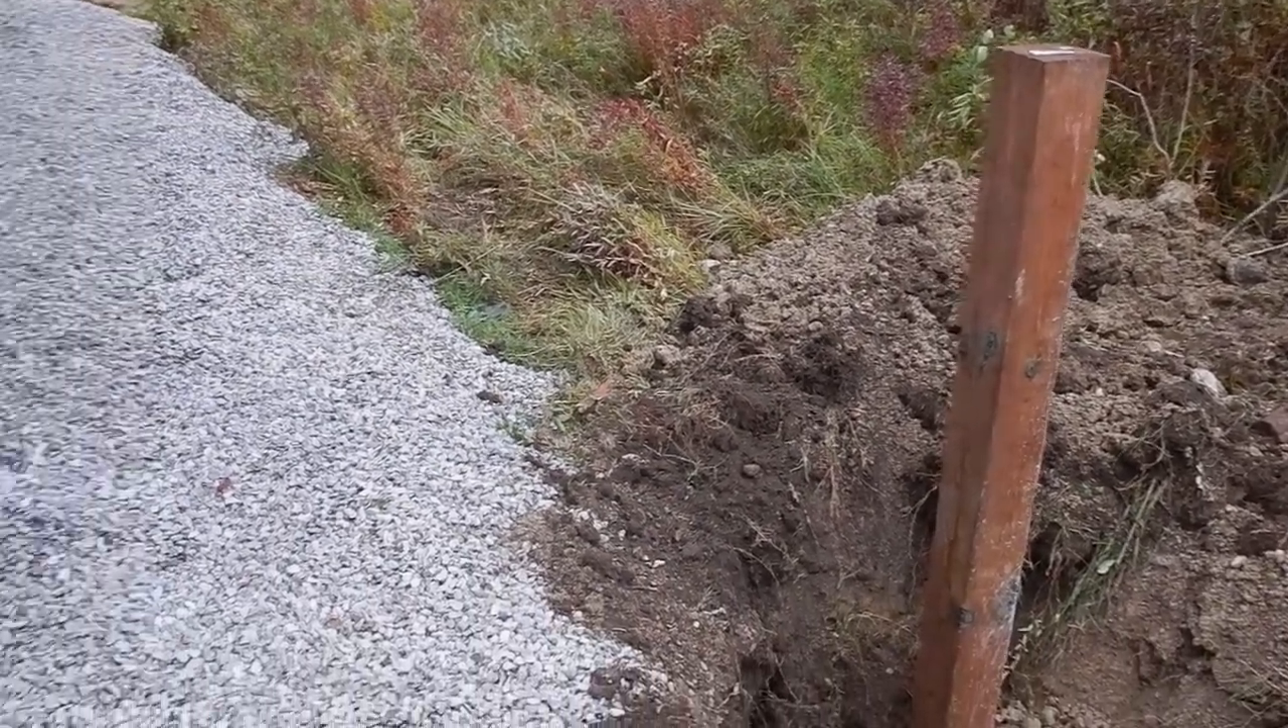And then we've stuck a post into the ground here.